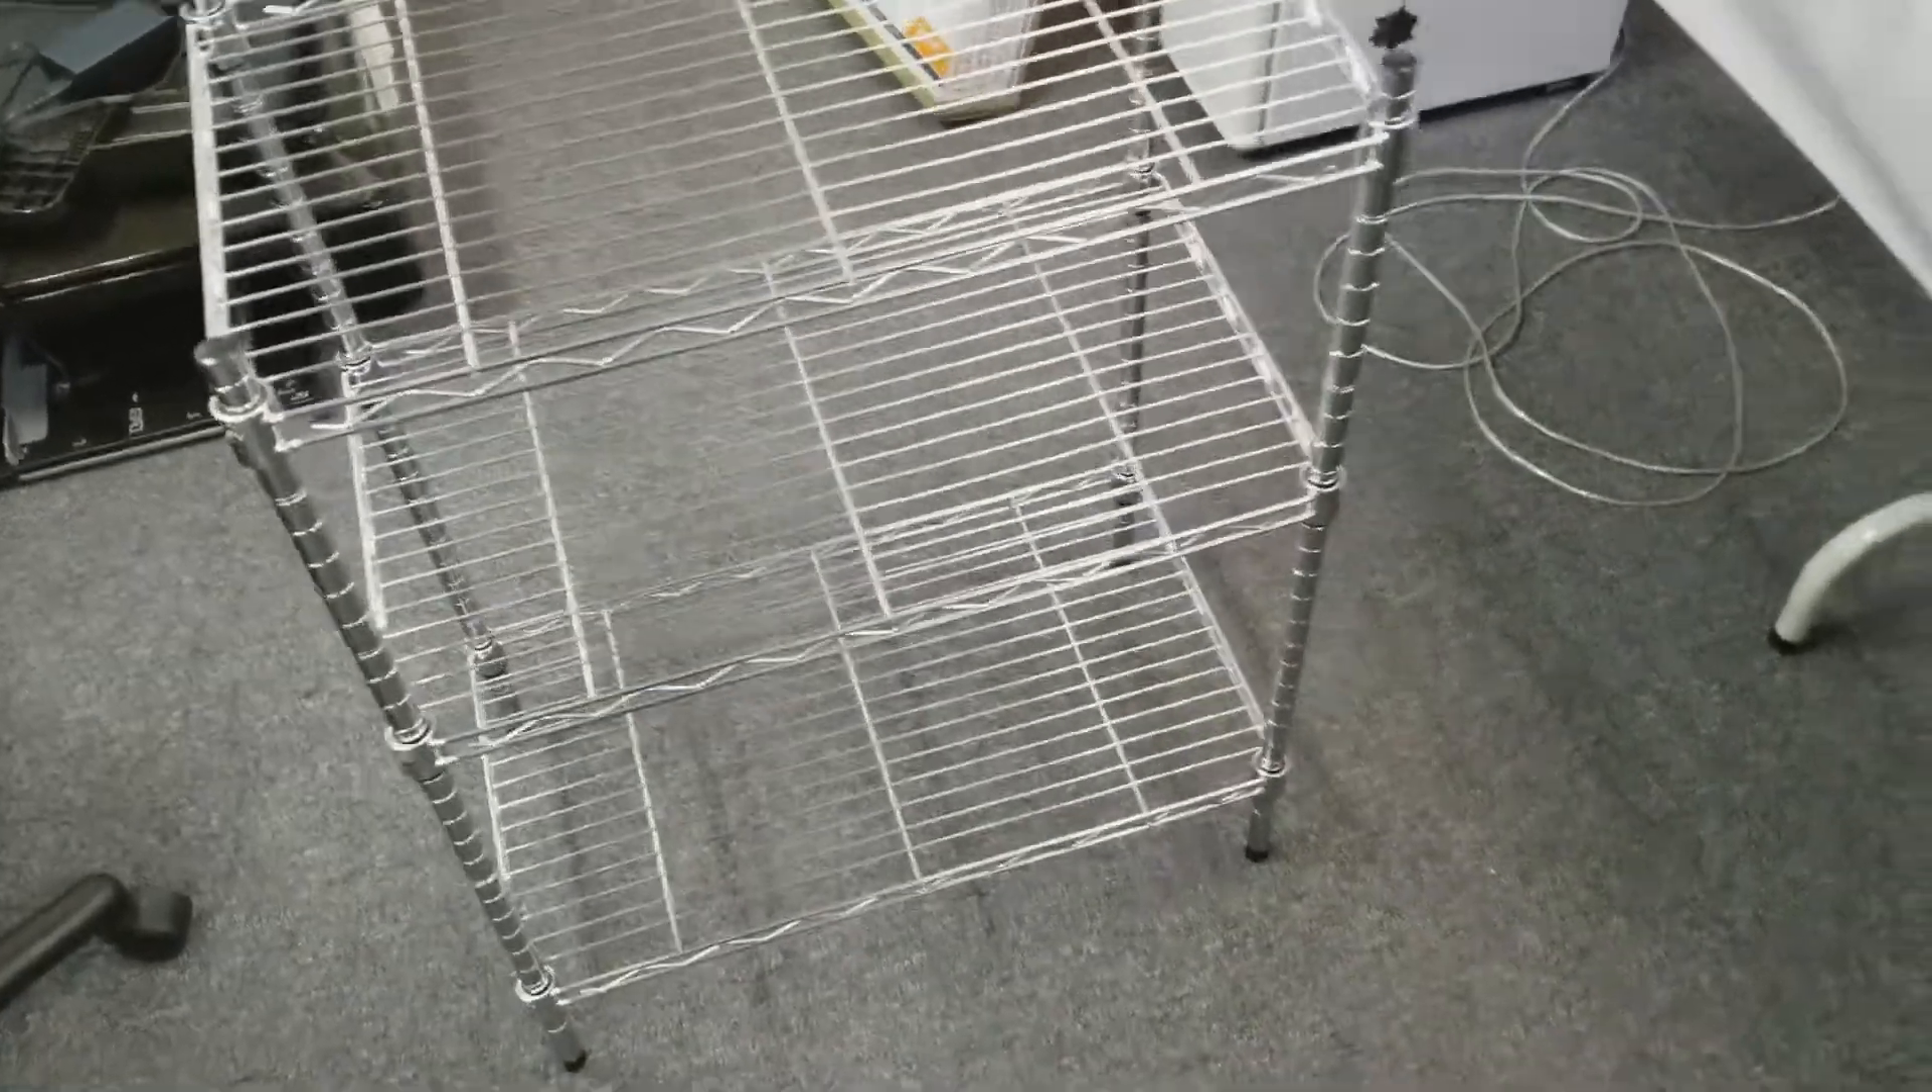This is our rack all assembled.